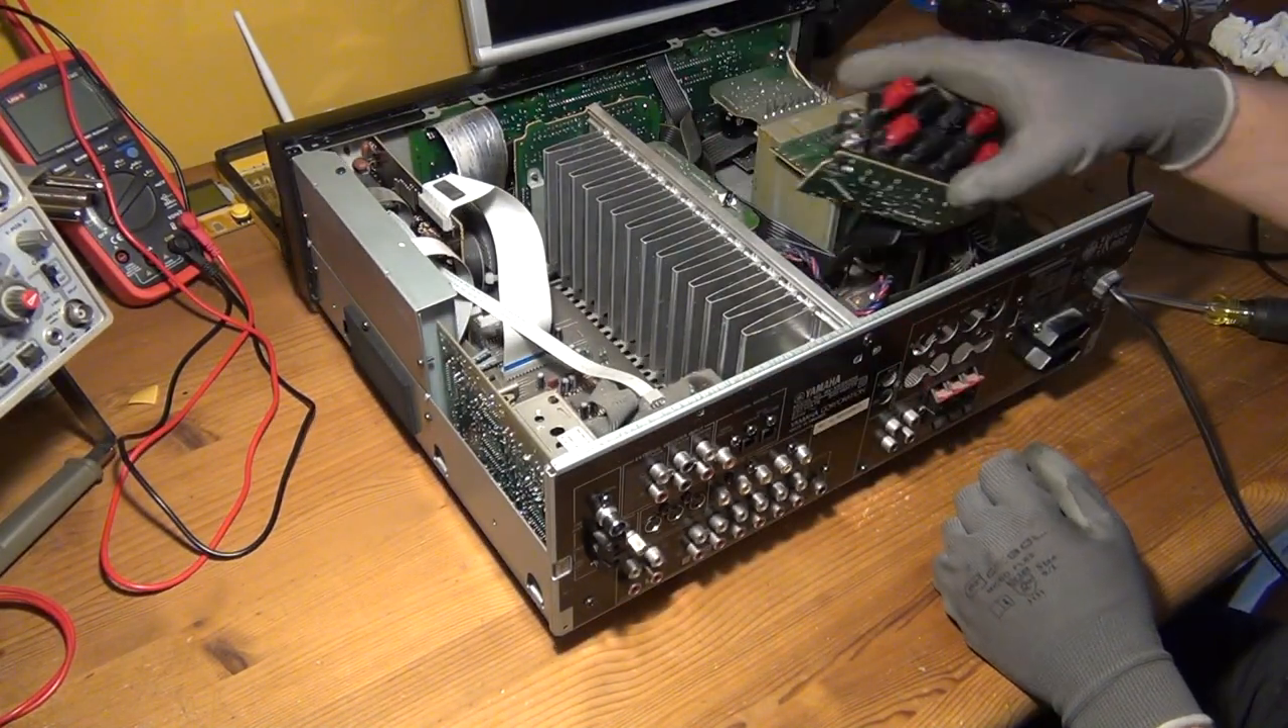So I first removed the main loudspeaker jacks from the back side of the device.